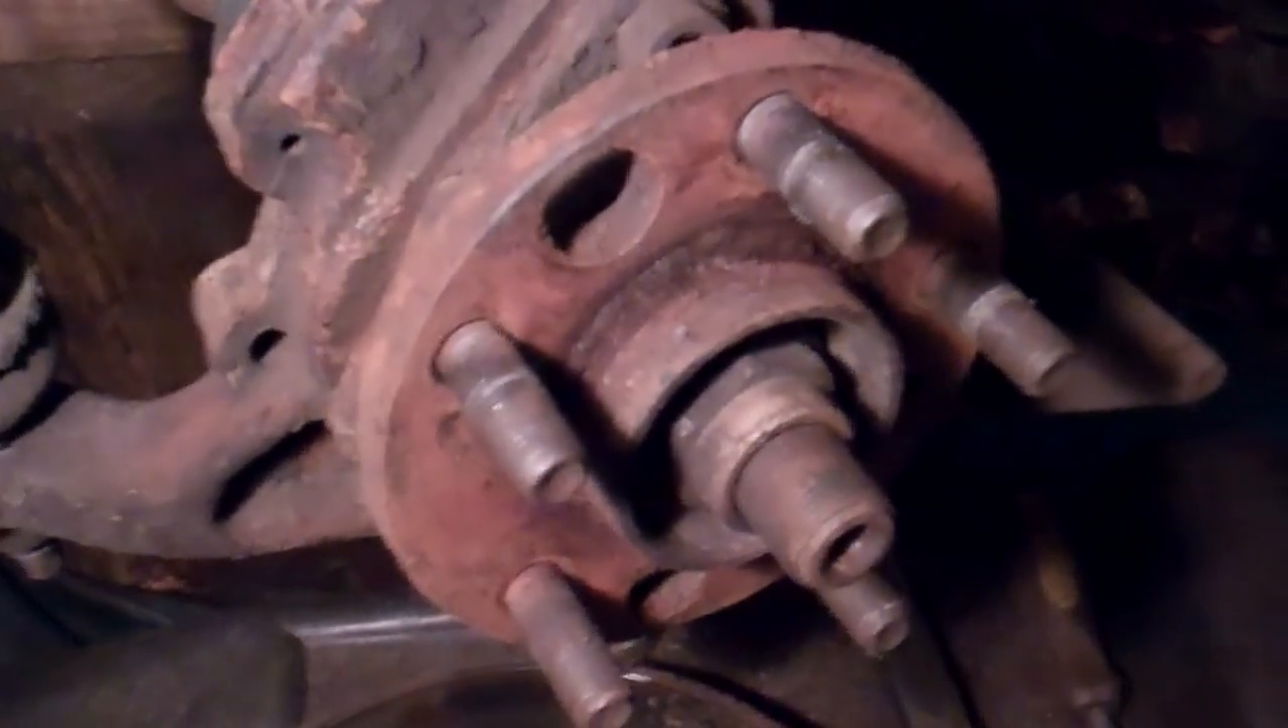Okay I got the rotor off the hub.